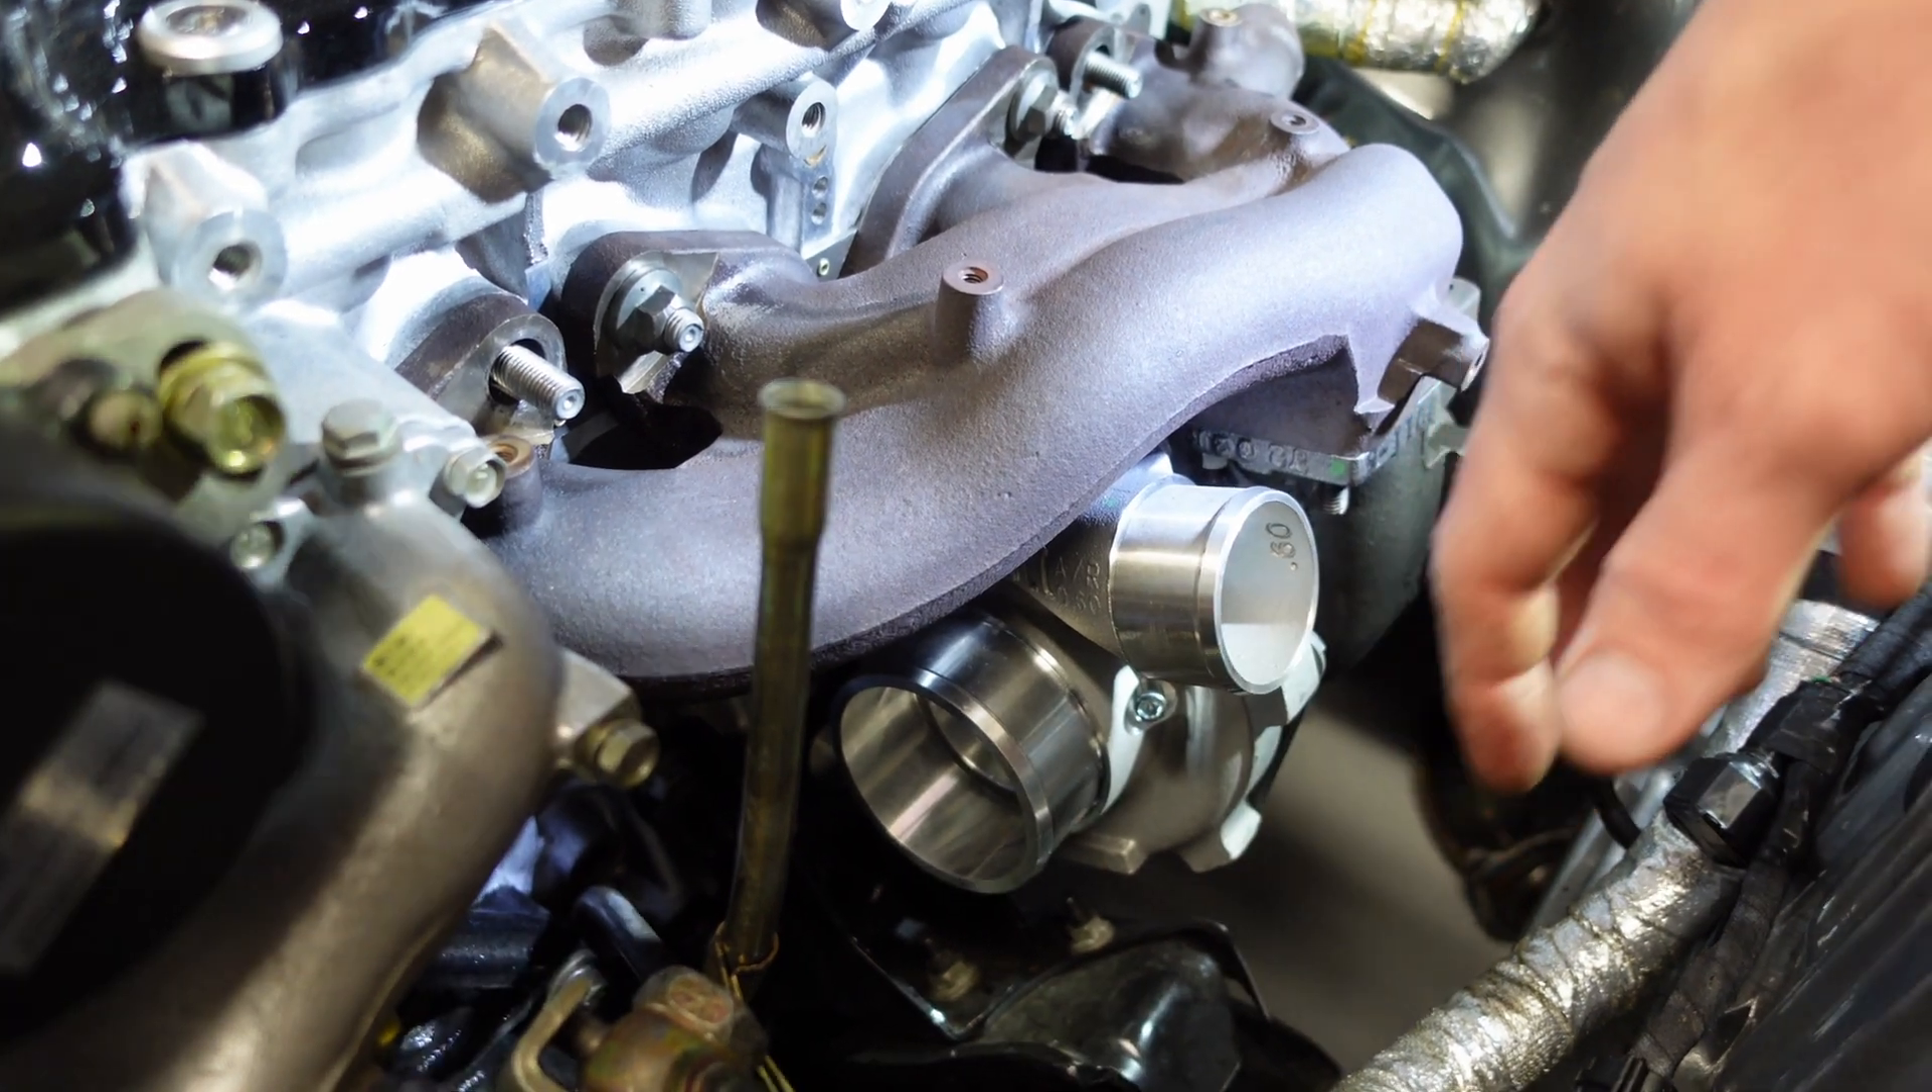So we've got the turbo just mocked up in location on the manifold.